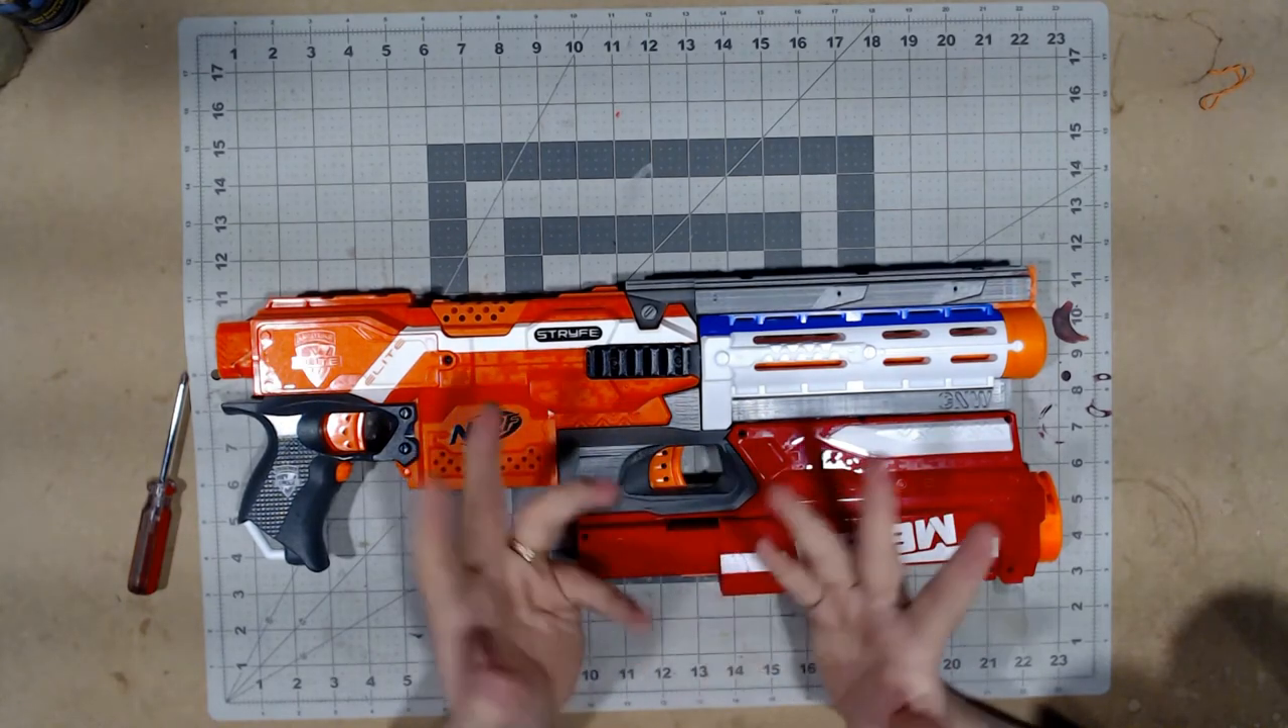The strifle is, or the strifle kit is now all together.